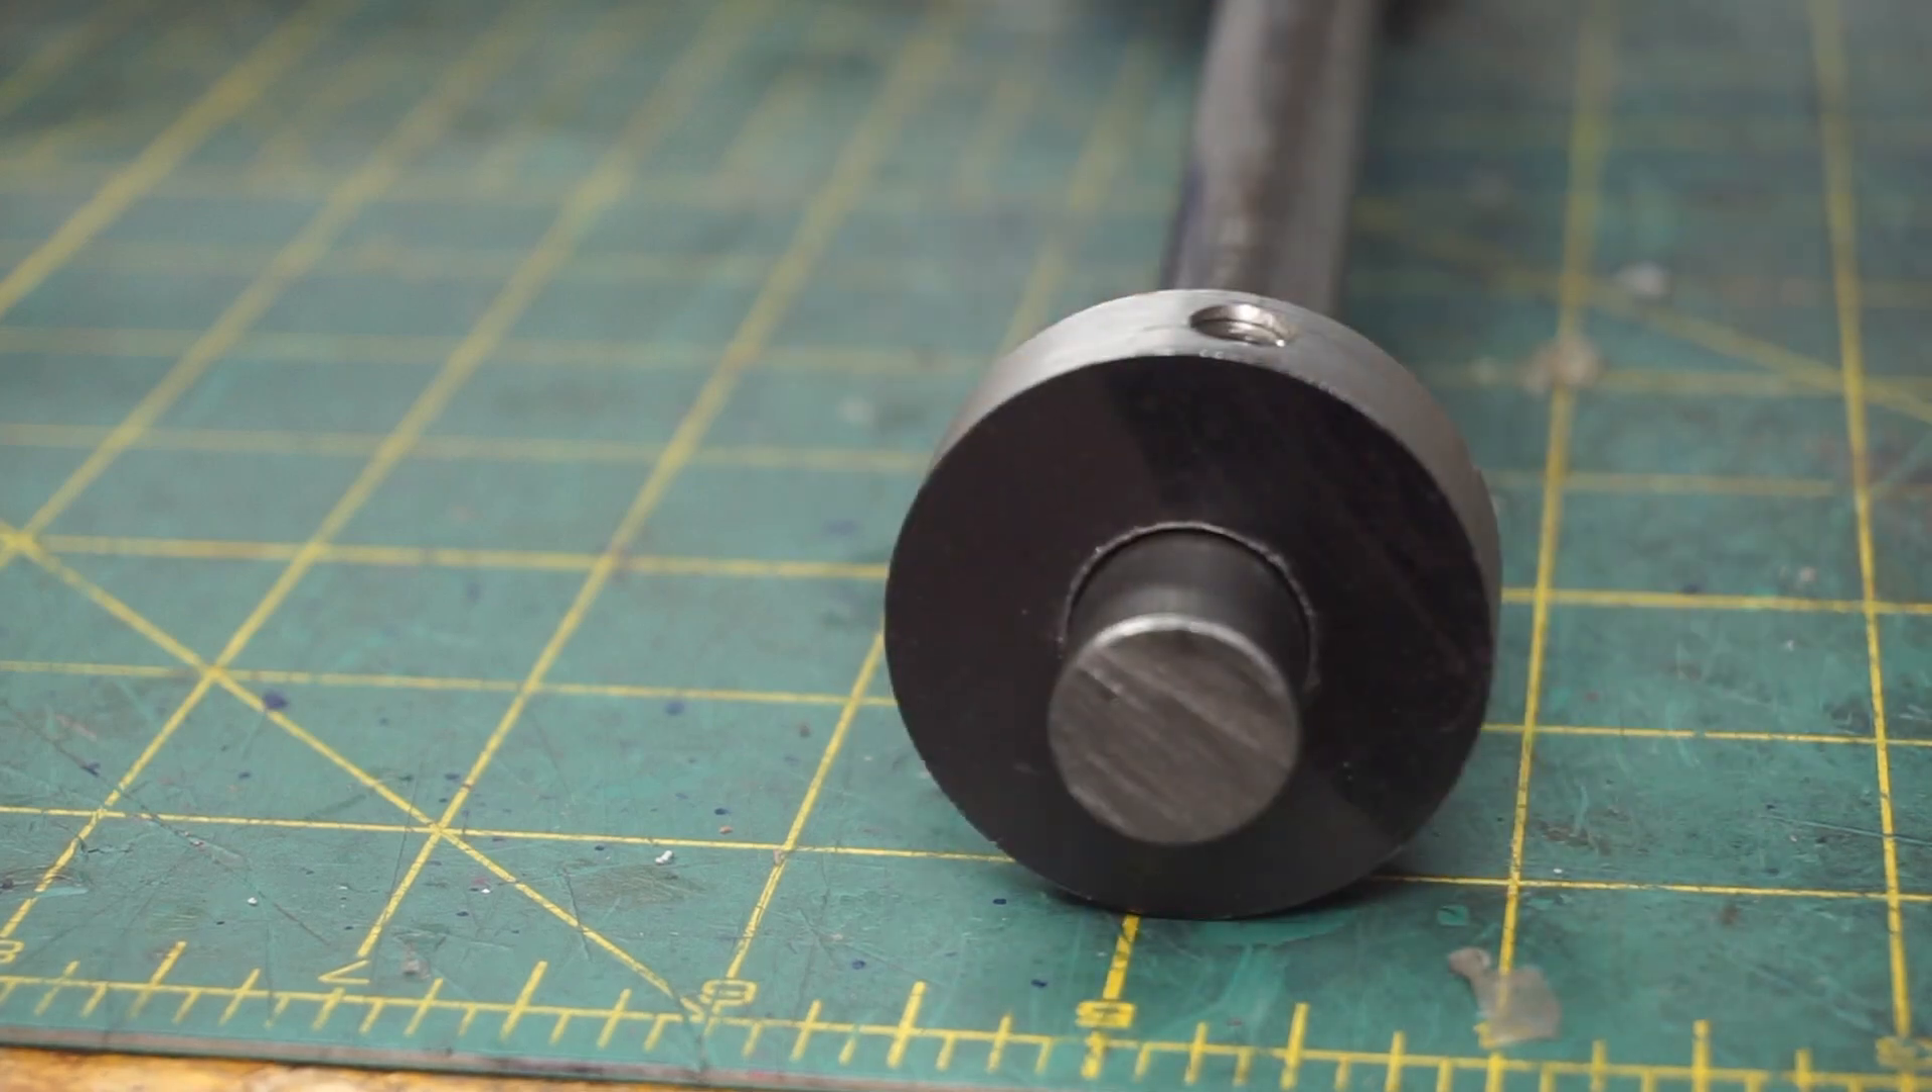I measured and cut some steel bar, and then roughly installed the steel discs onto the end. I'm not really worried about precision yet.